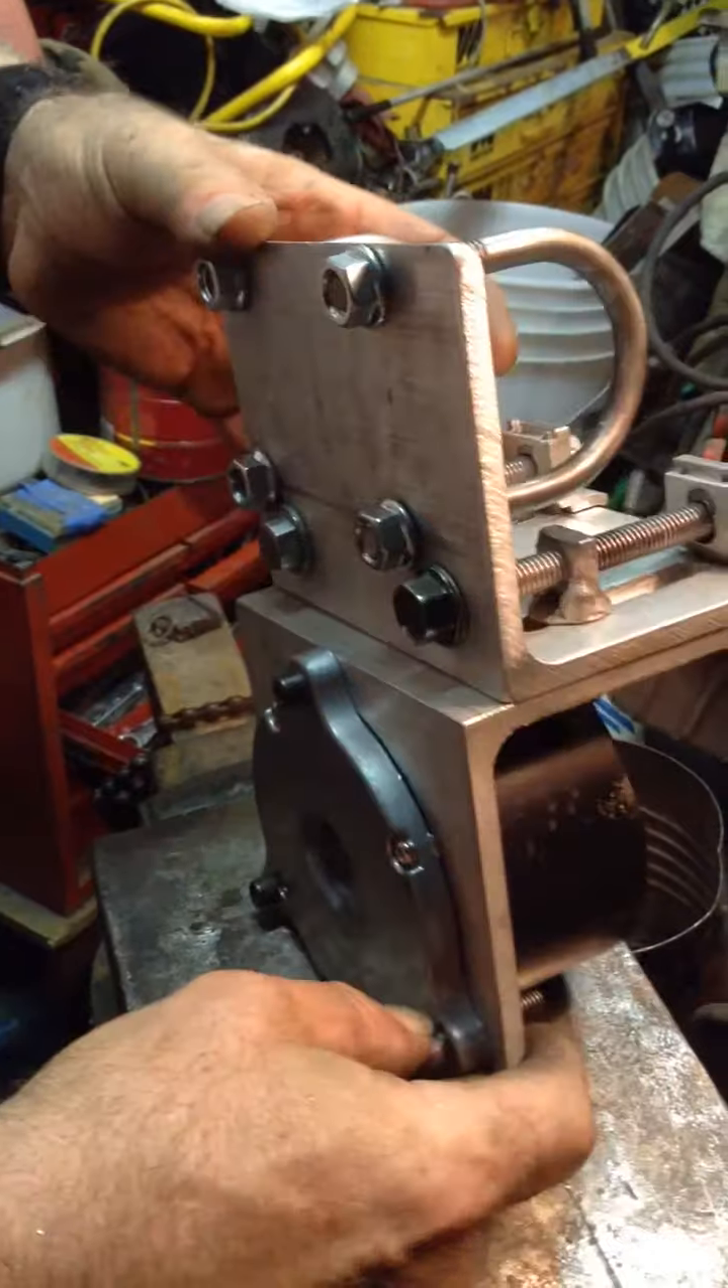We've also installed our U-bolts that will go around the cross member of the bicycle to hold this on which they'll set kind of at an angle like this.